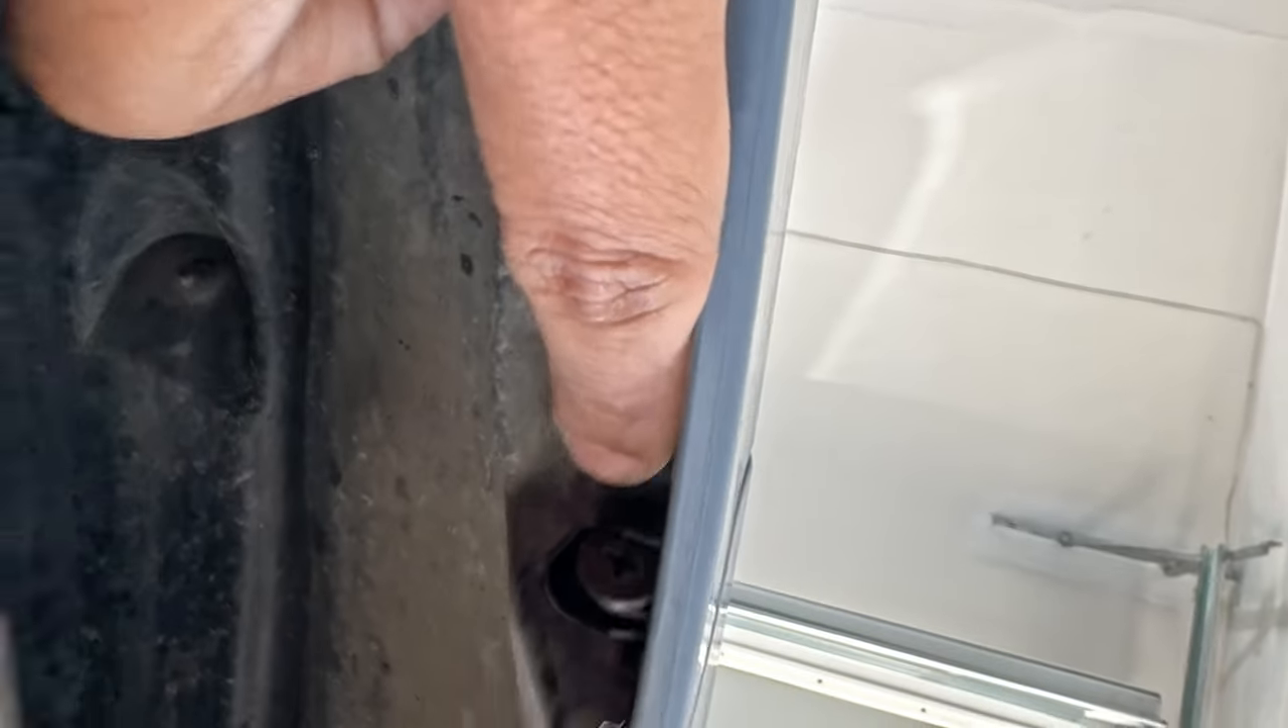All right, it looks like there's one more Phillips screw that's hiding right there.